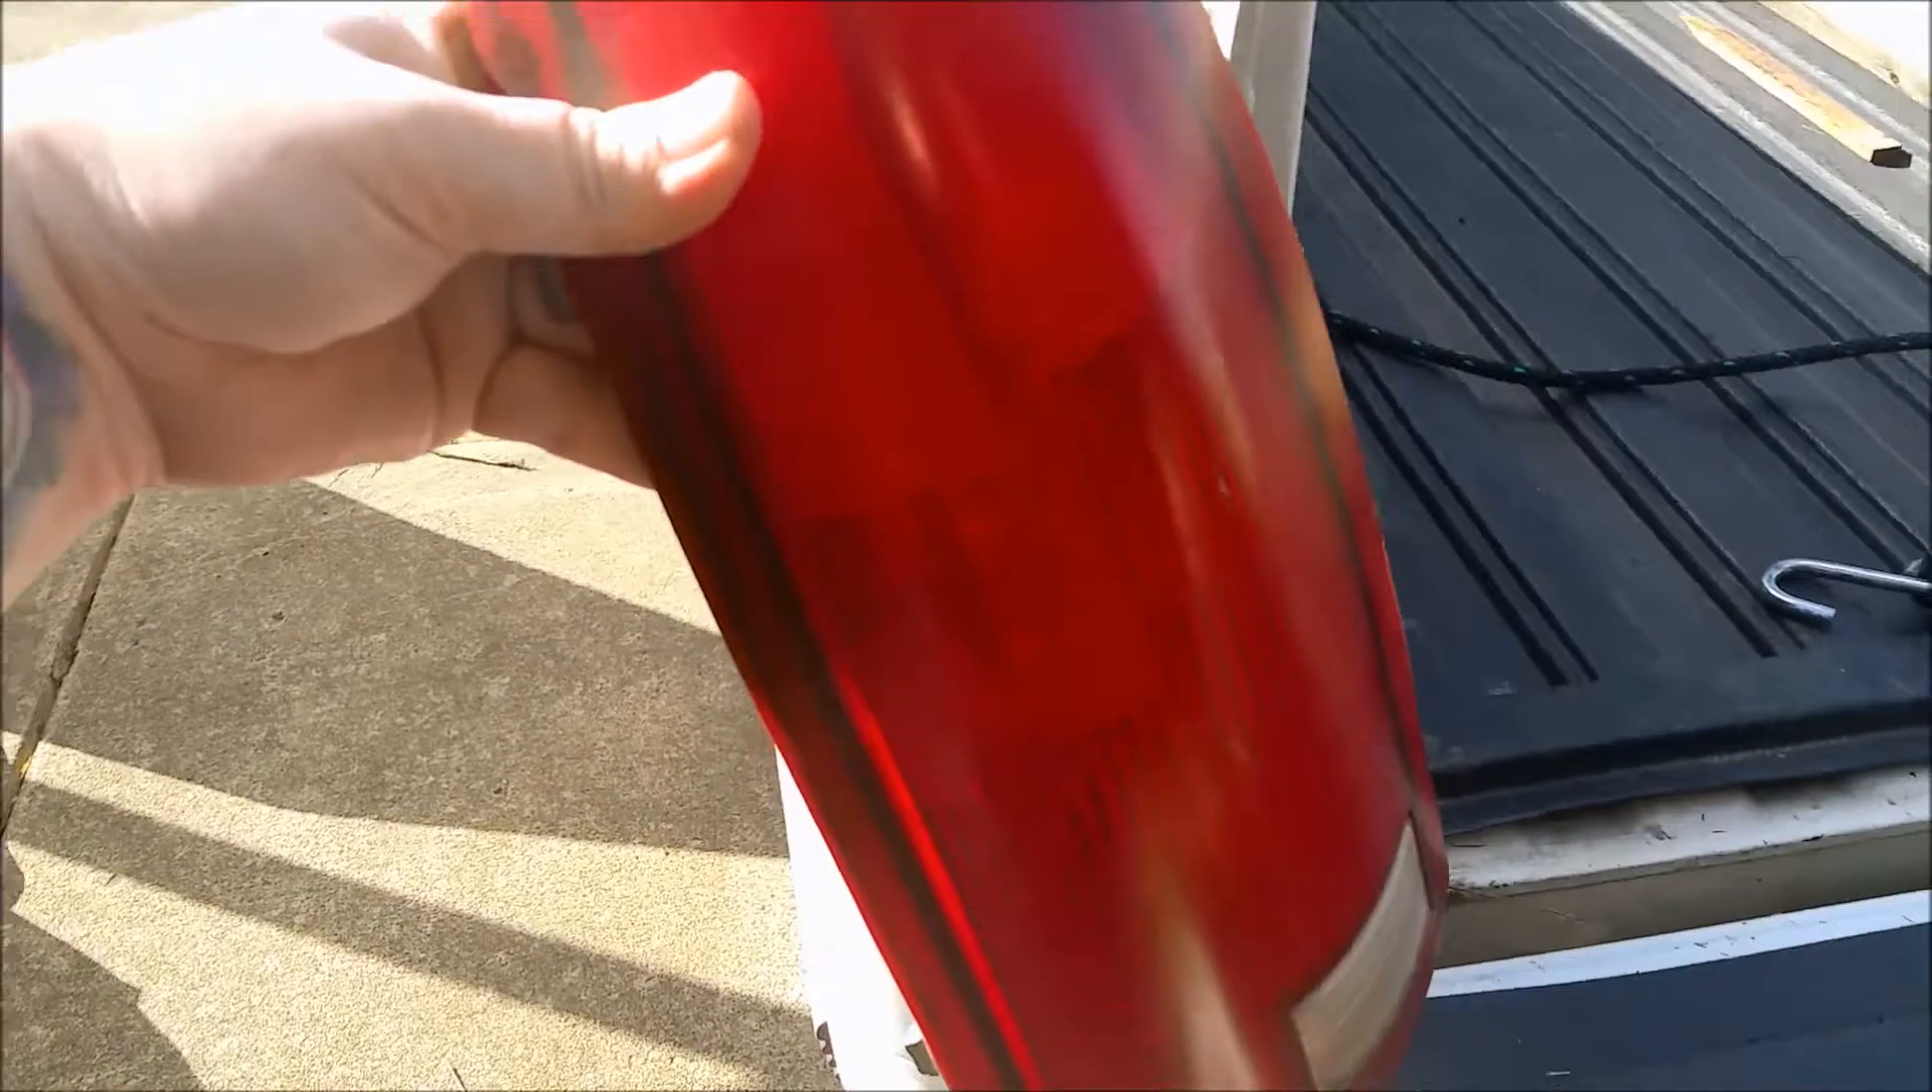I have the tail light assembly out.